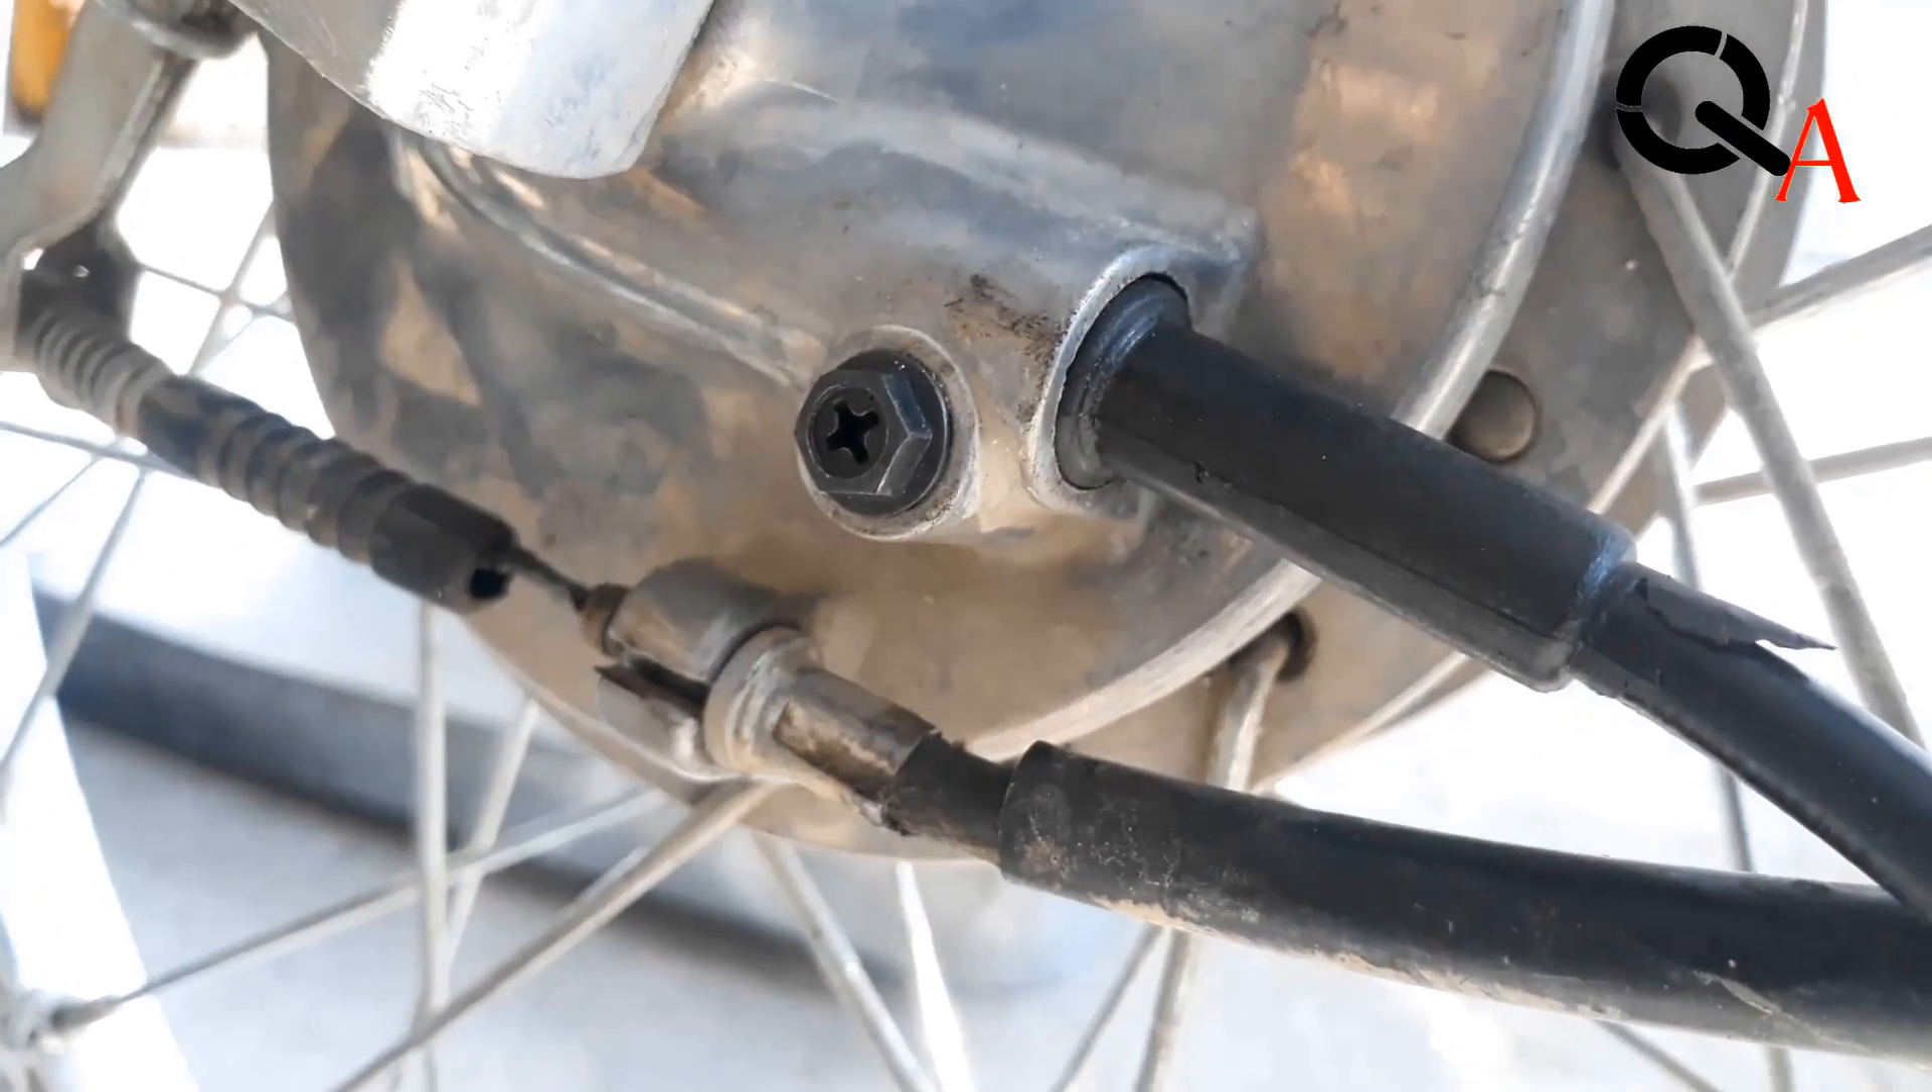یہ آپ دیکھ سکتے ہیں یہ آٹھ نمبر کا سکریو لگ گیا ہے۔